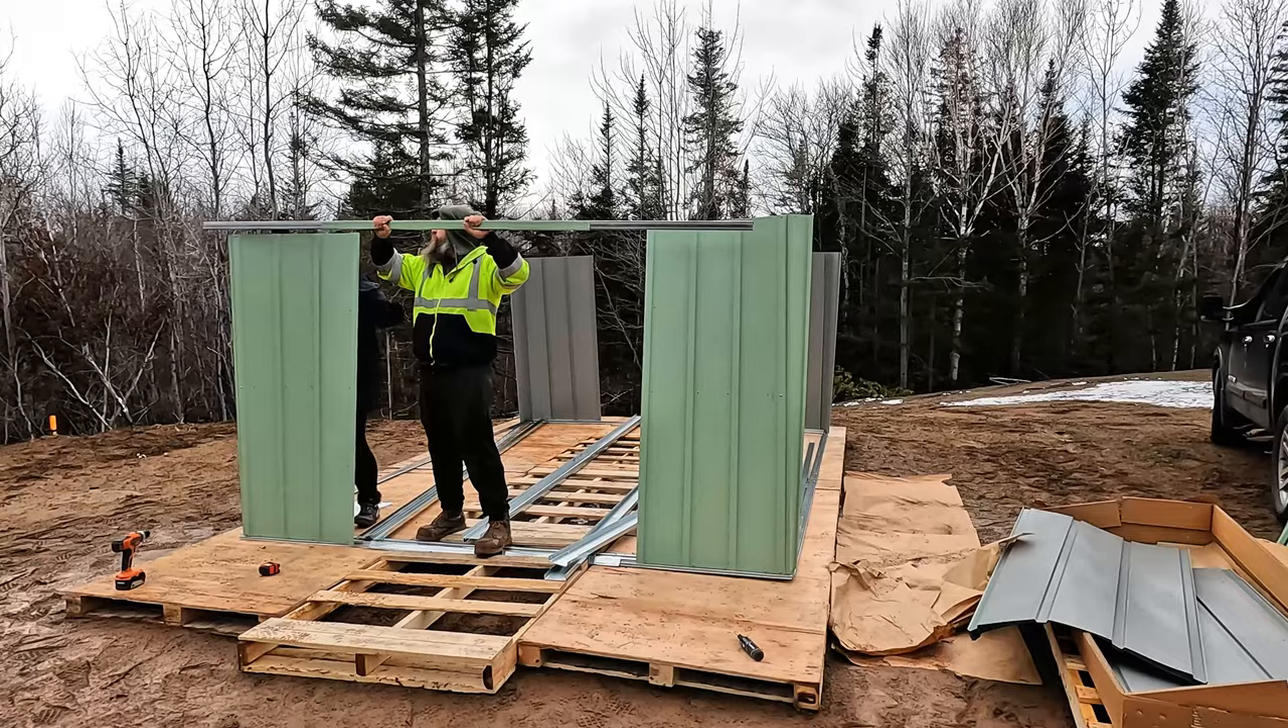We had to get all the little nitty gritty stuff done, all the frame pieces. And now the sides are going up.